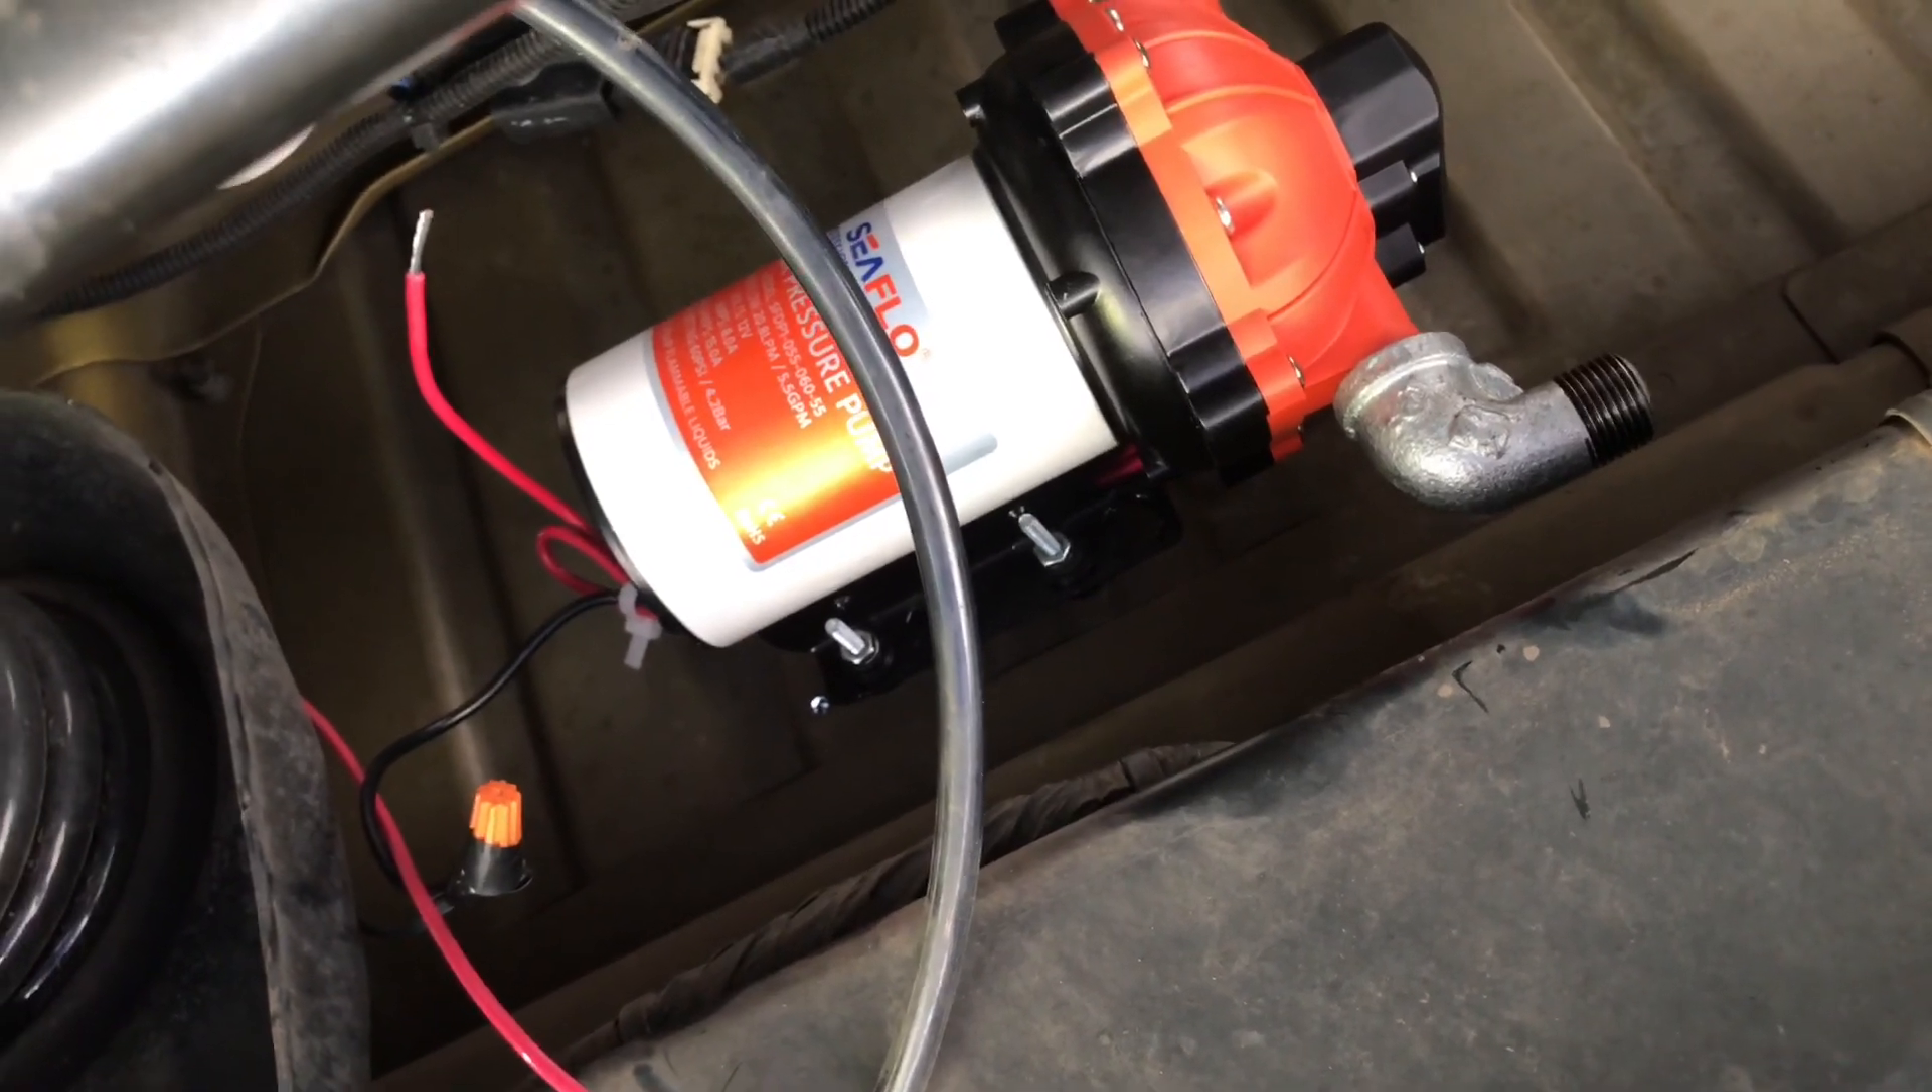So the water pump is up and mounted I've bolted it into the floorboards I'm gonna have to put another probably another washer just to make sure it's securely in place but yeah there's my pump and my connector.